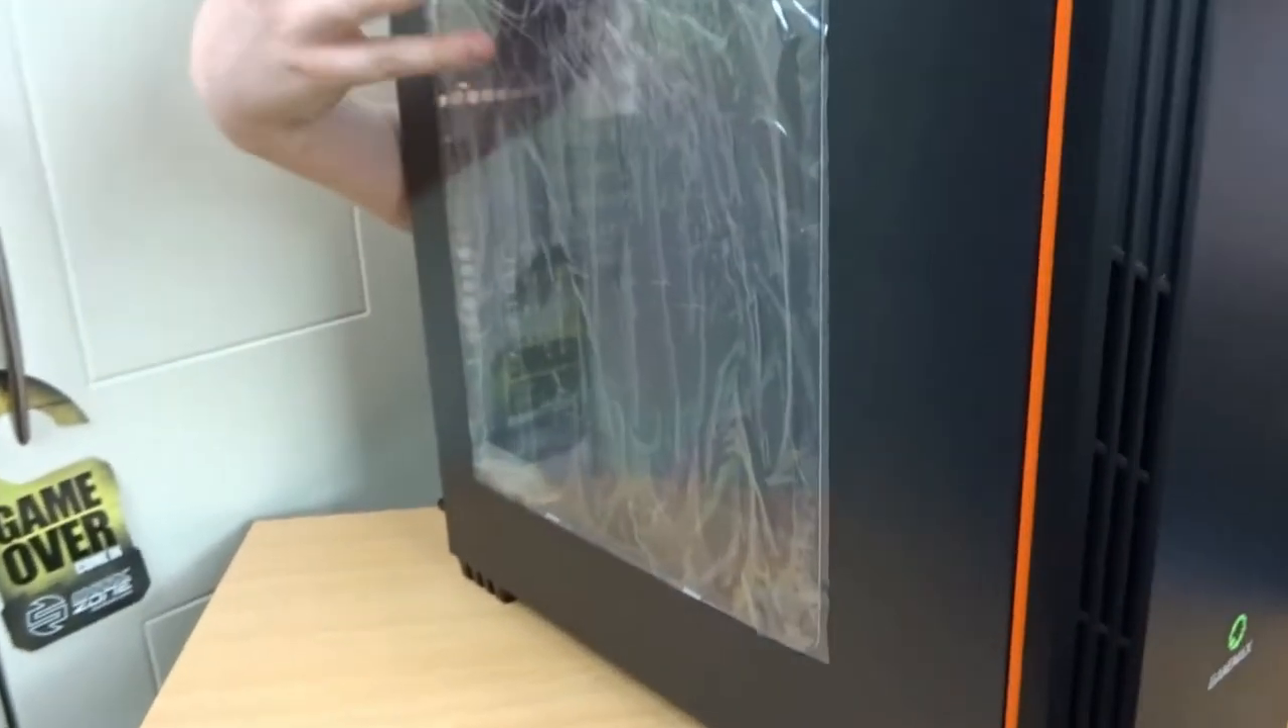I can see the plastic is still on our side panel window.